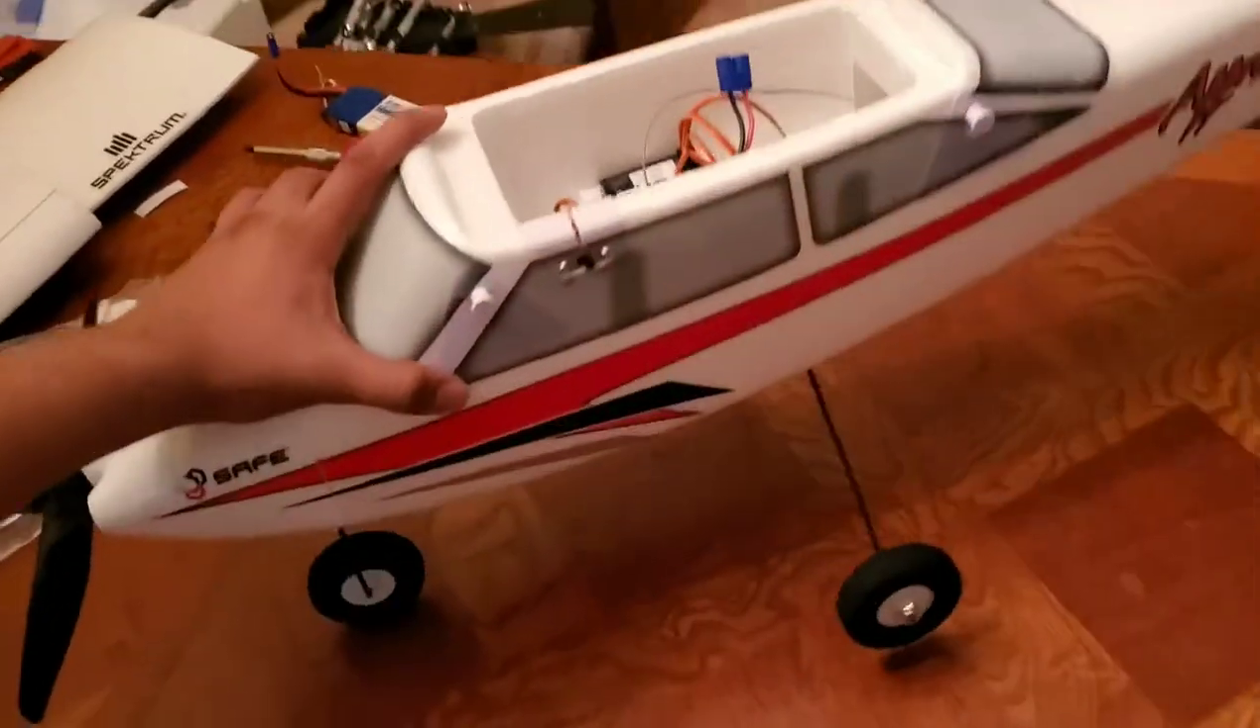So the landing gear installation is completed and here's how it looks.